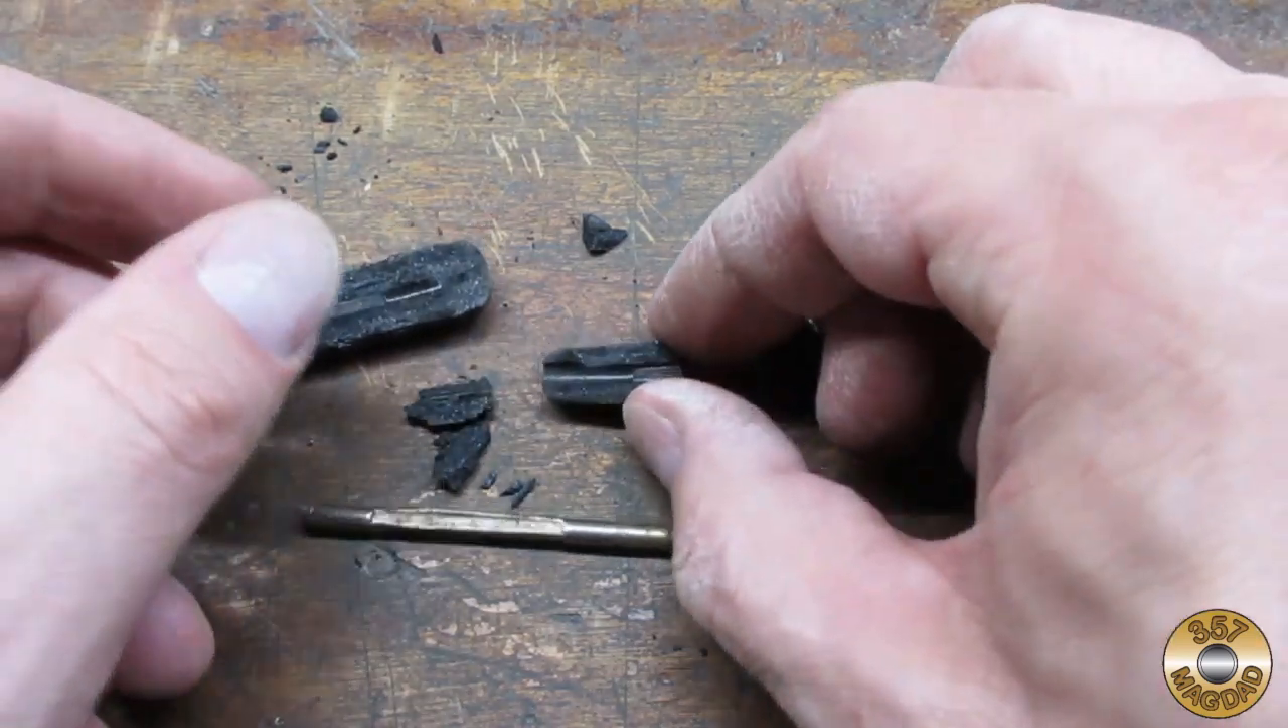Another crunch in the vise and I had the shaft completely separated from the handle.